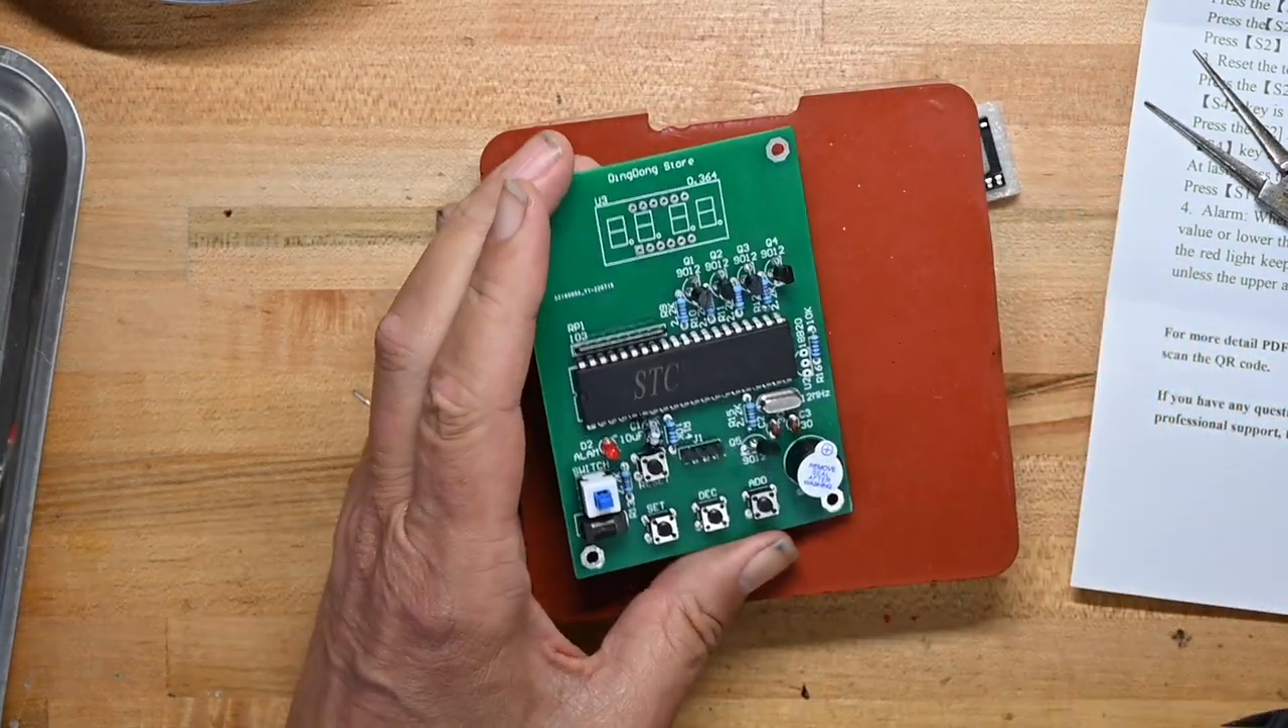That's the chip in place.